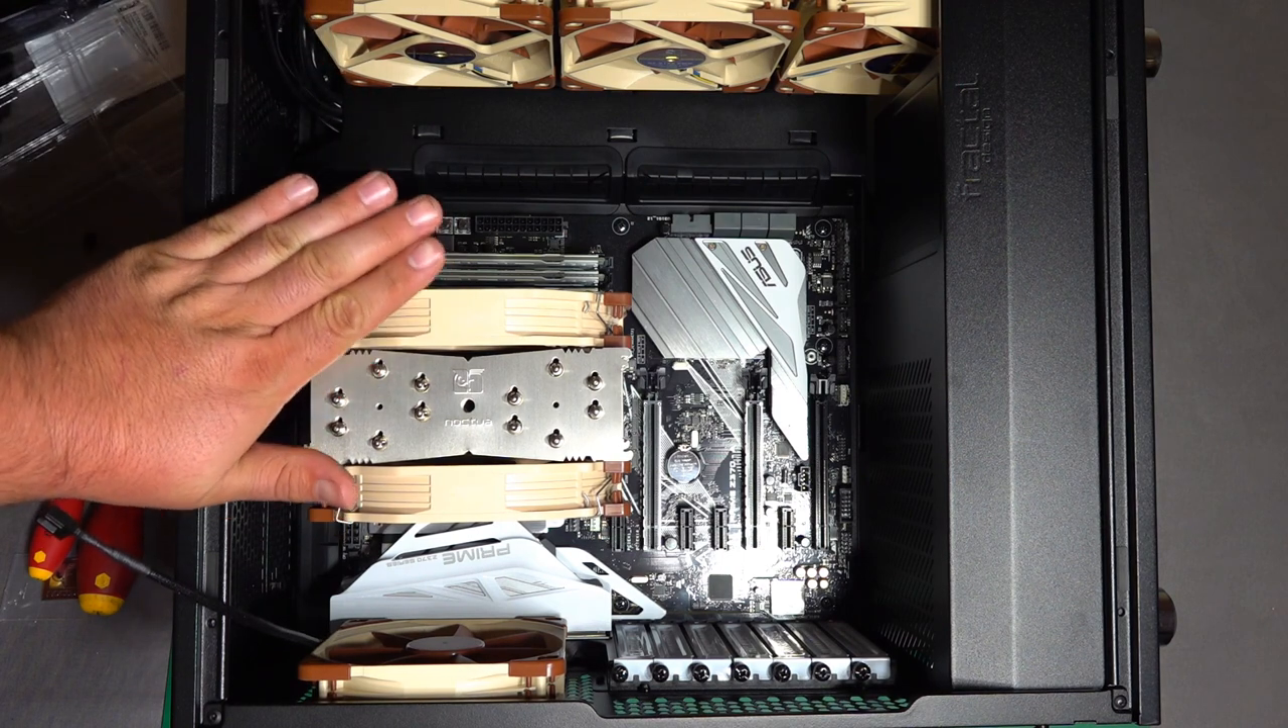Ladies and gentlemen, the motherboard is in the case.